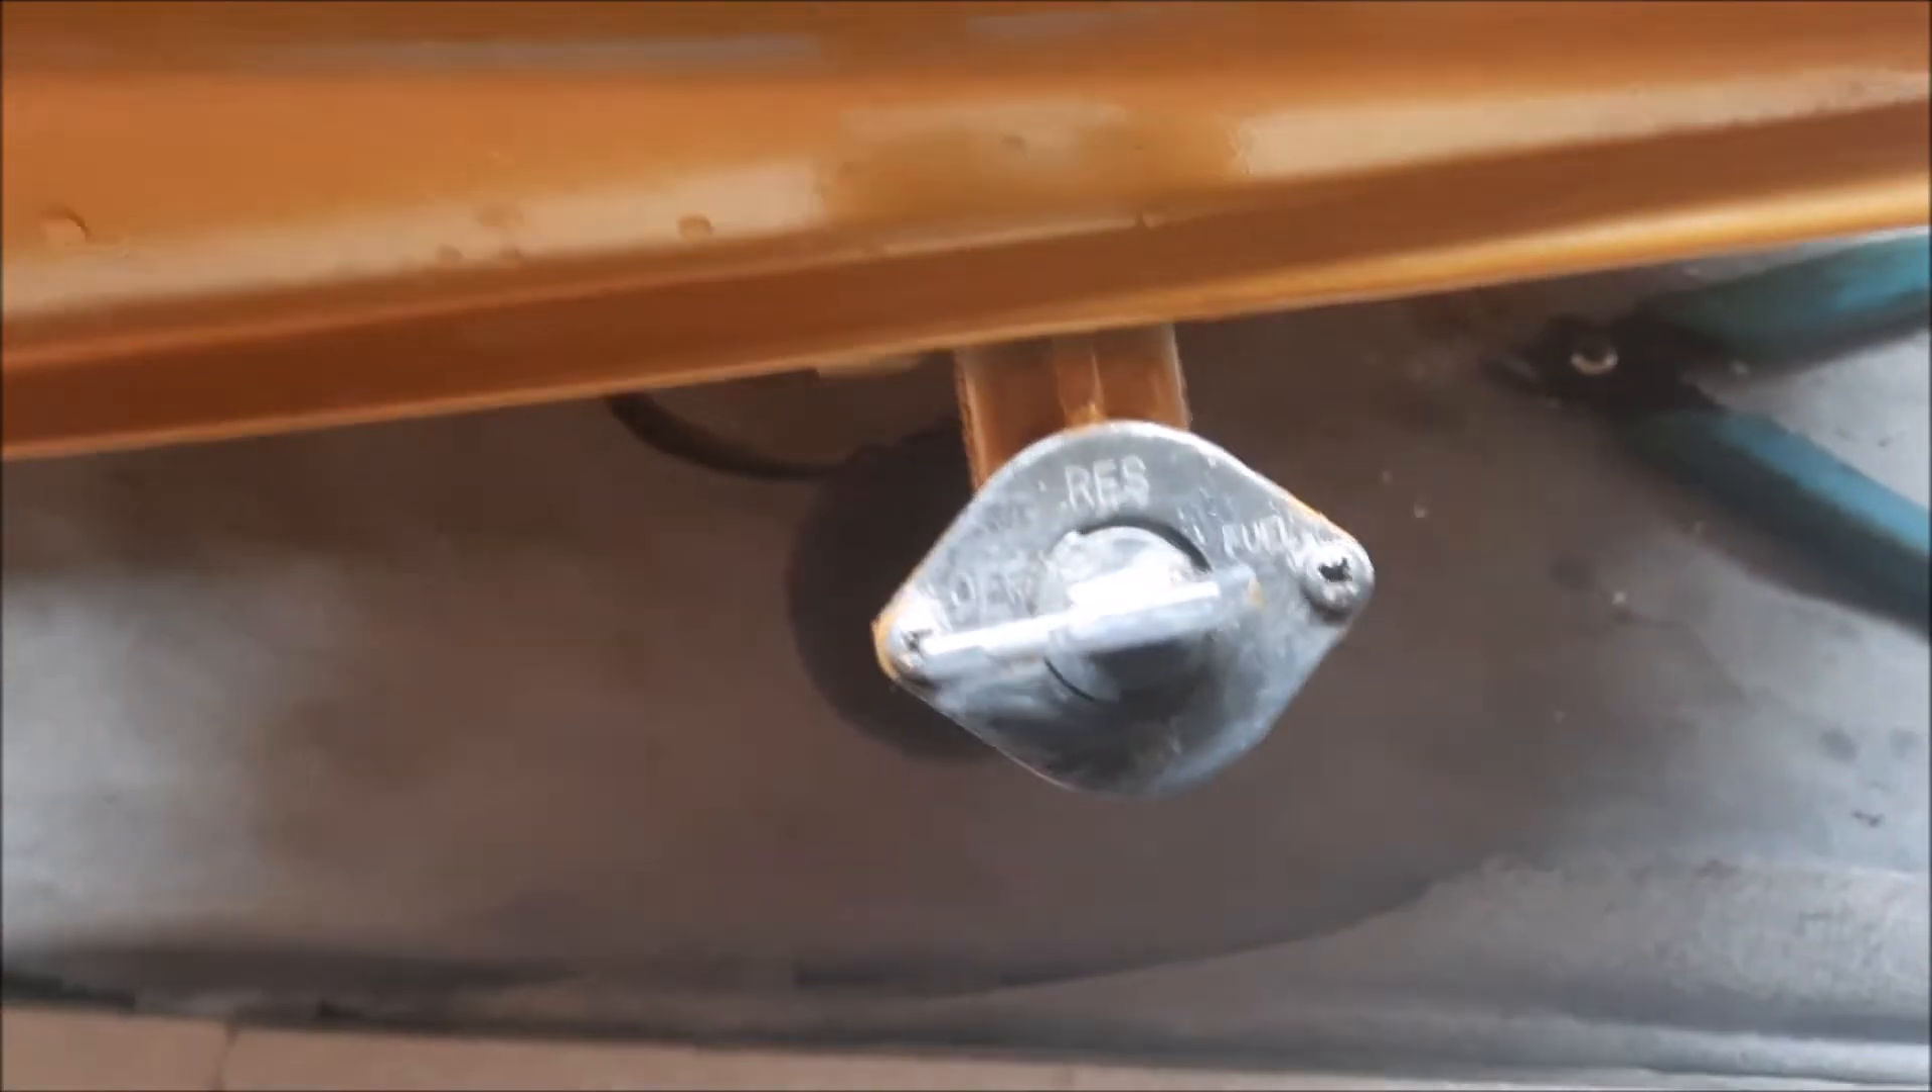Aí, pessoal, consegui montar a torneira. Tá? Agora tá ok.